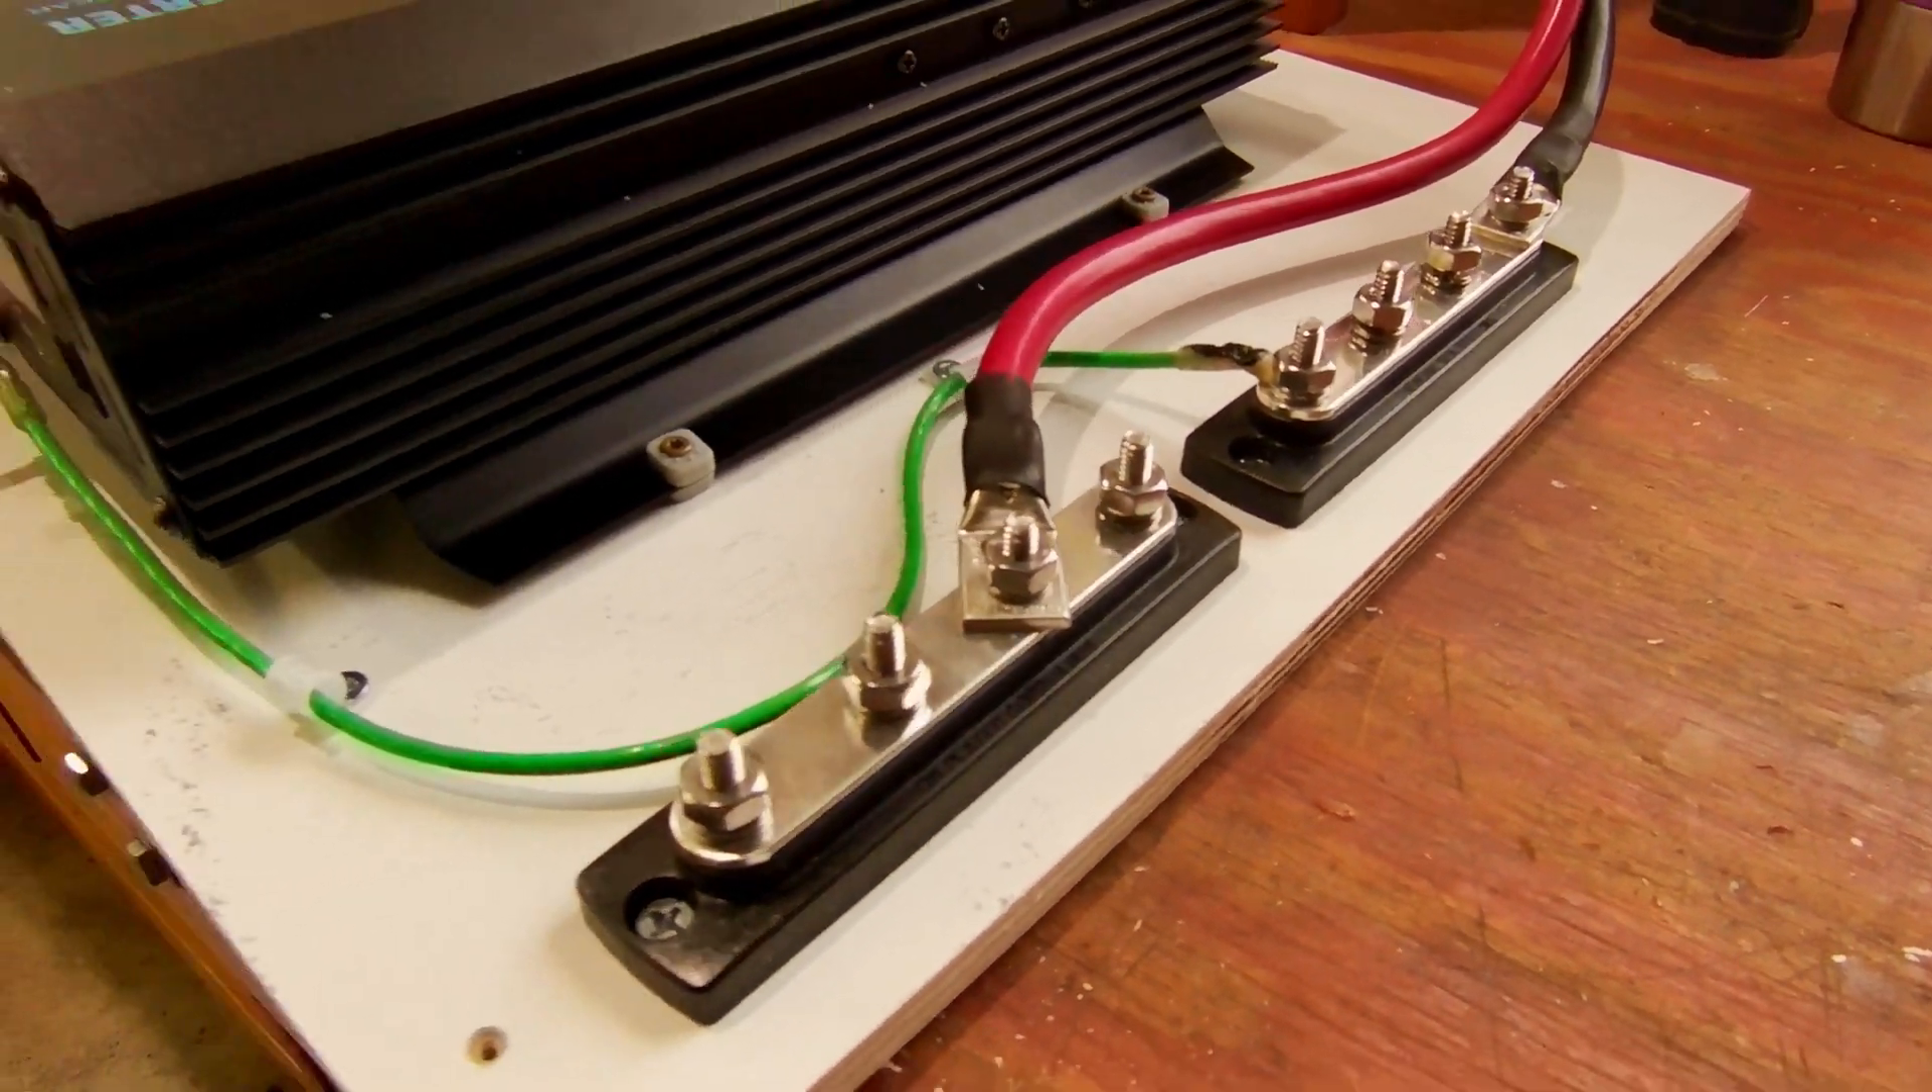This is the inverter chassis ground going over to my one of my negative bus bars there.